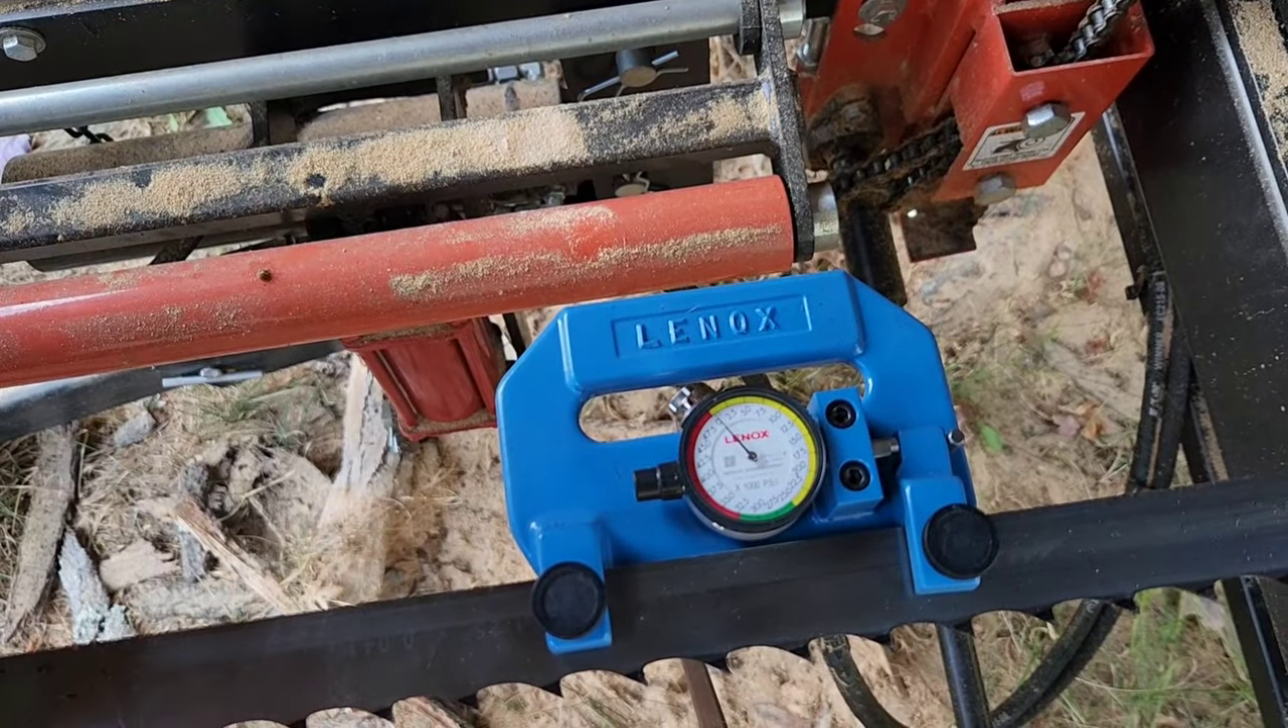Okay, so gauge is on there.